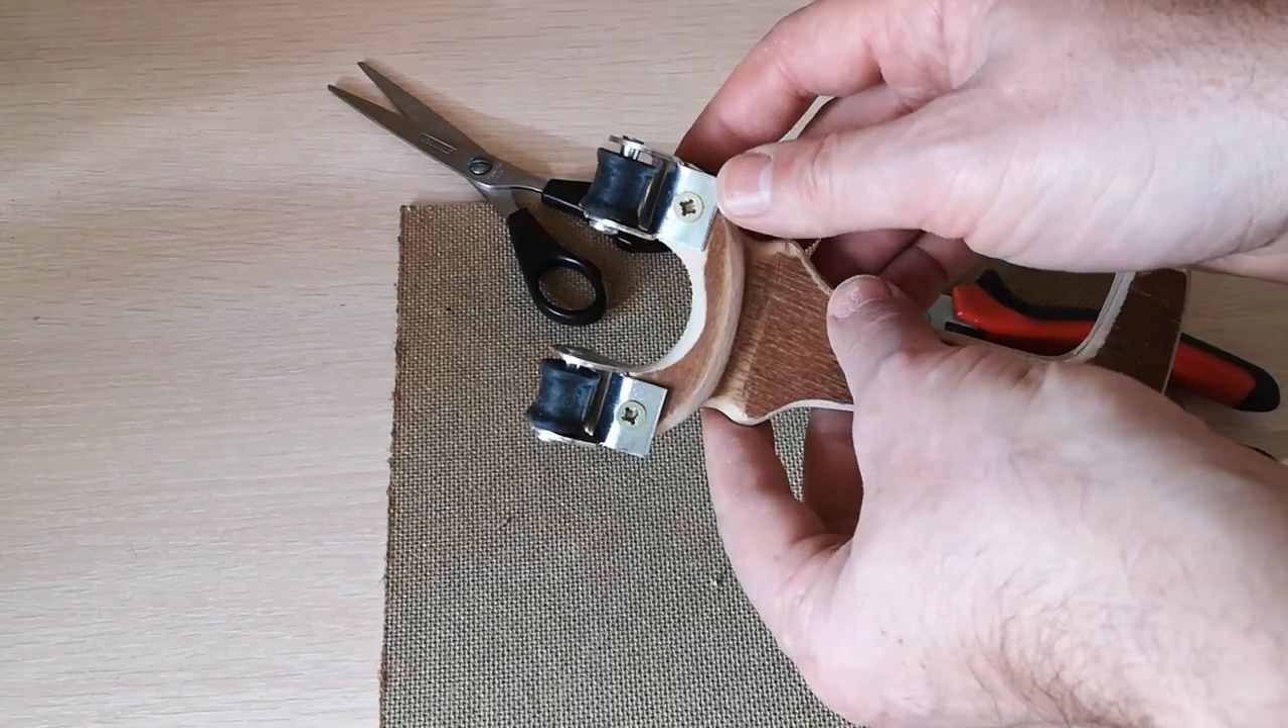Прикрутили ролики с двух сторон саморезами.